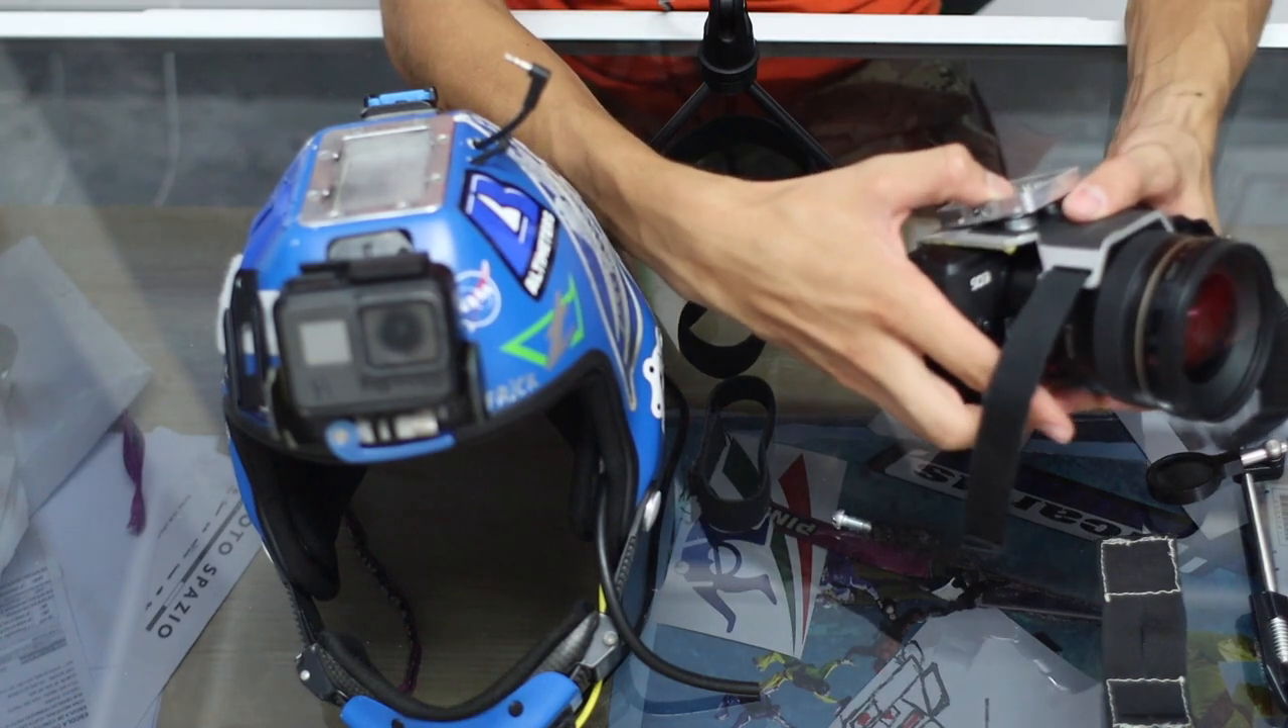So now we have our gopro on.